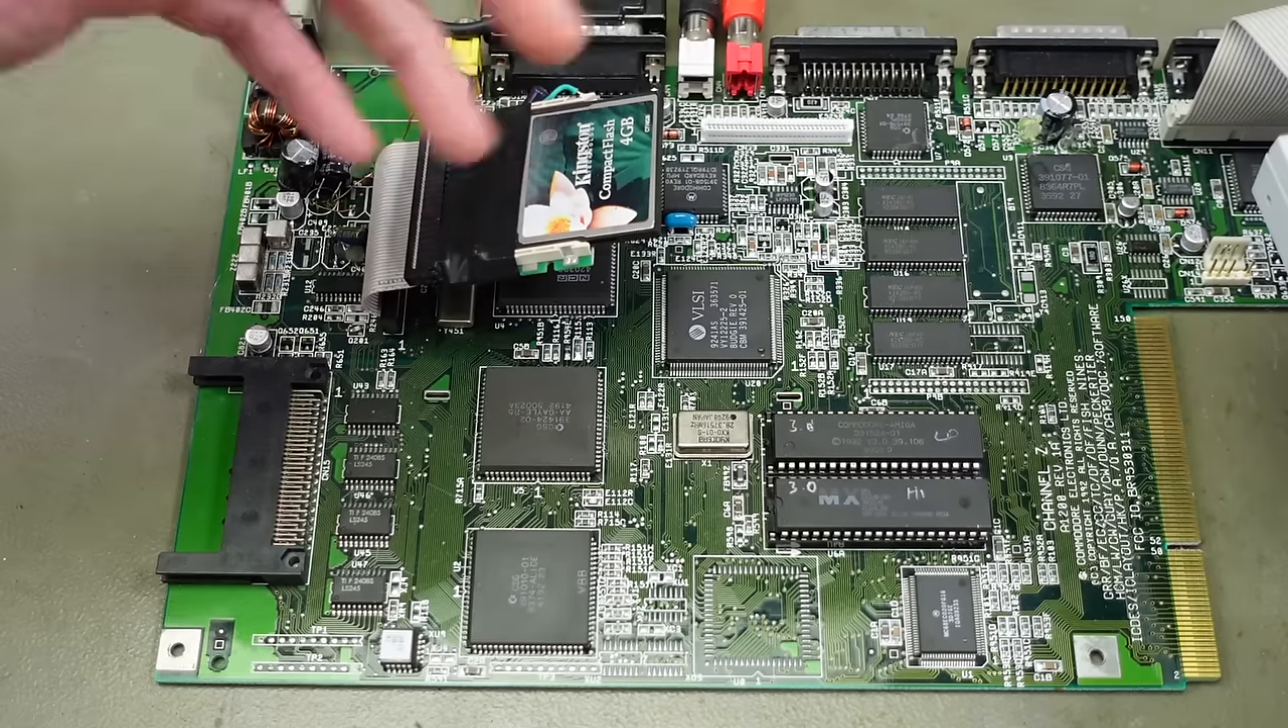I also added my cf card here on top which is just one of these little adapters and a four gigabyte cf card added to the ide port here.